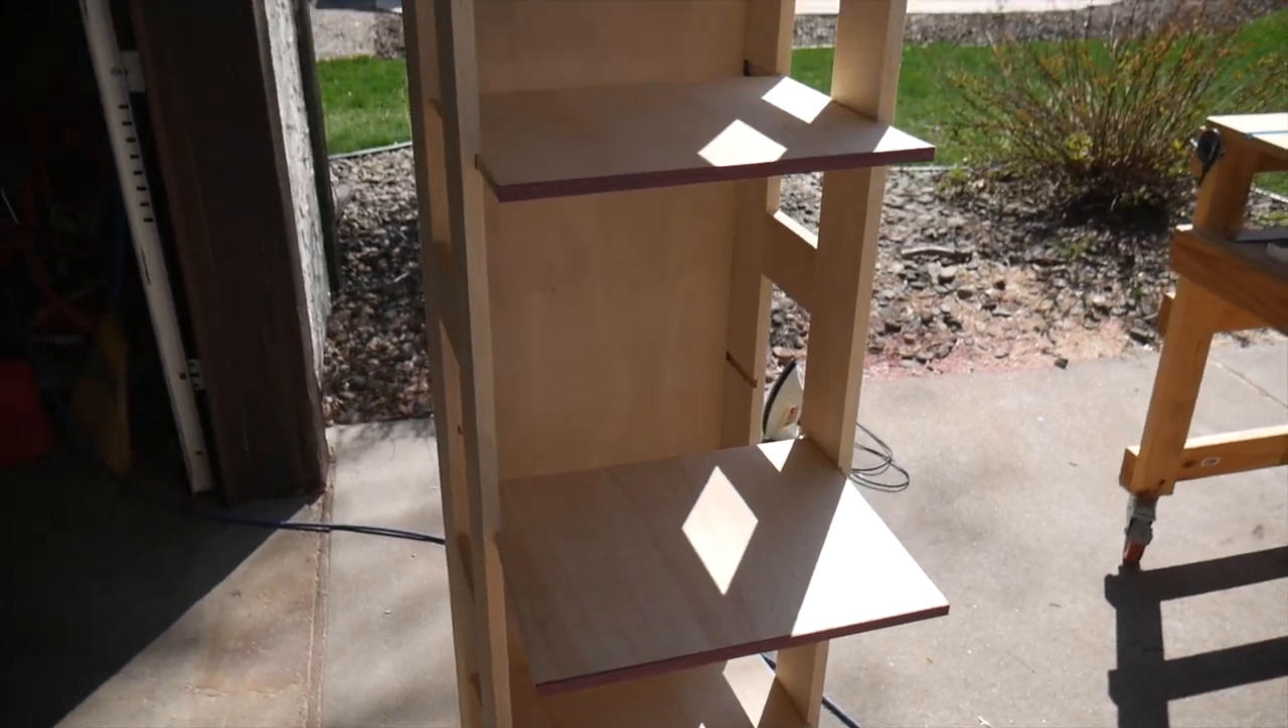But here you can see the shelves just temporarily set in there with the purple heart fronts and you can see with the inlay there it's giving a really nice look.